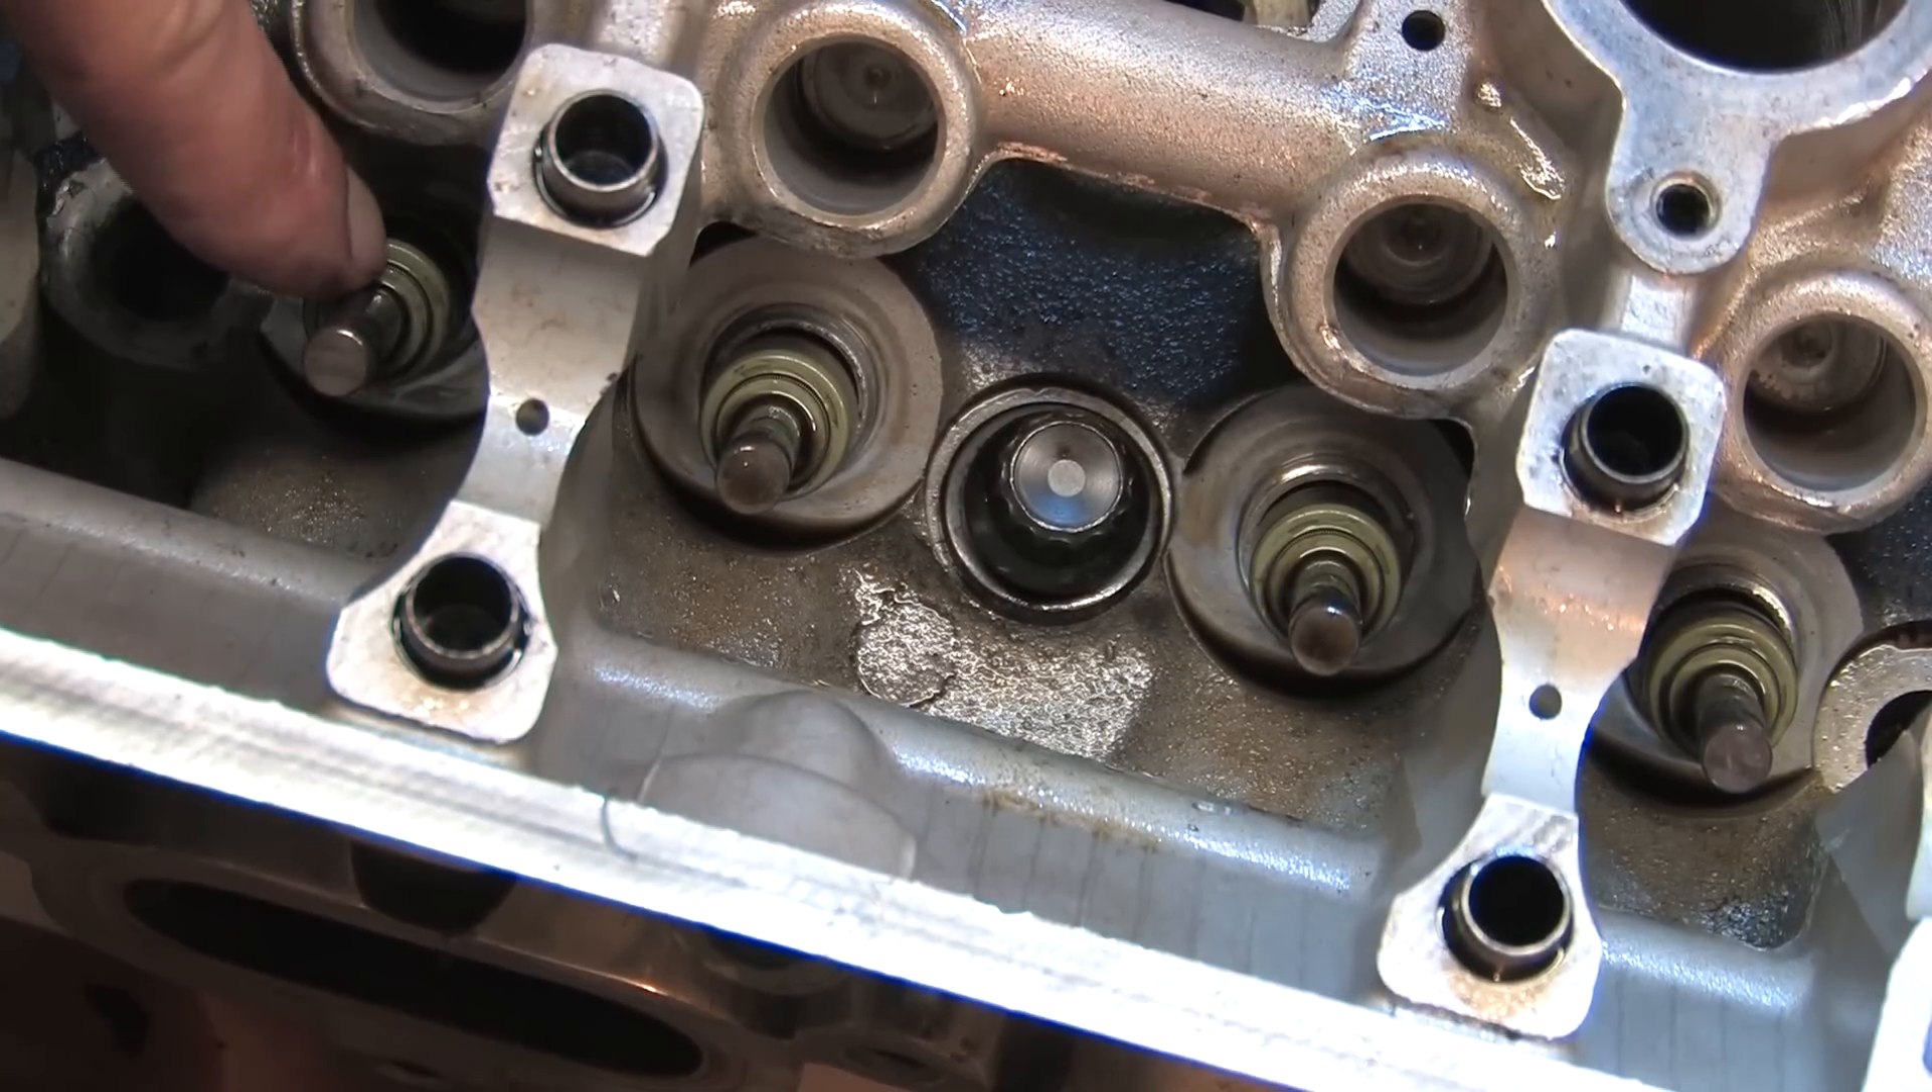All that's left are the valves and the valve stem seals and we'll have a bare head.